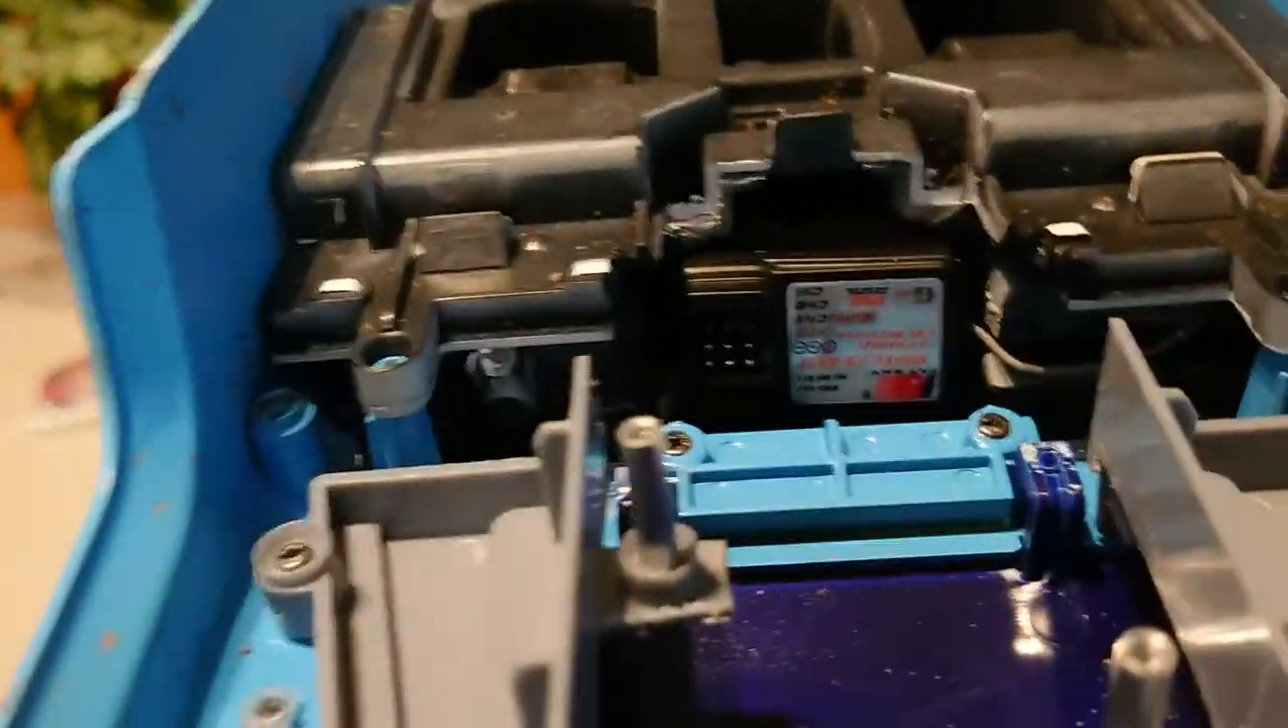Um we've got the receiver mounted up there I just need to plug that in and then it'll be ready to run.